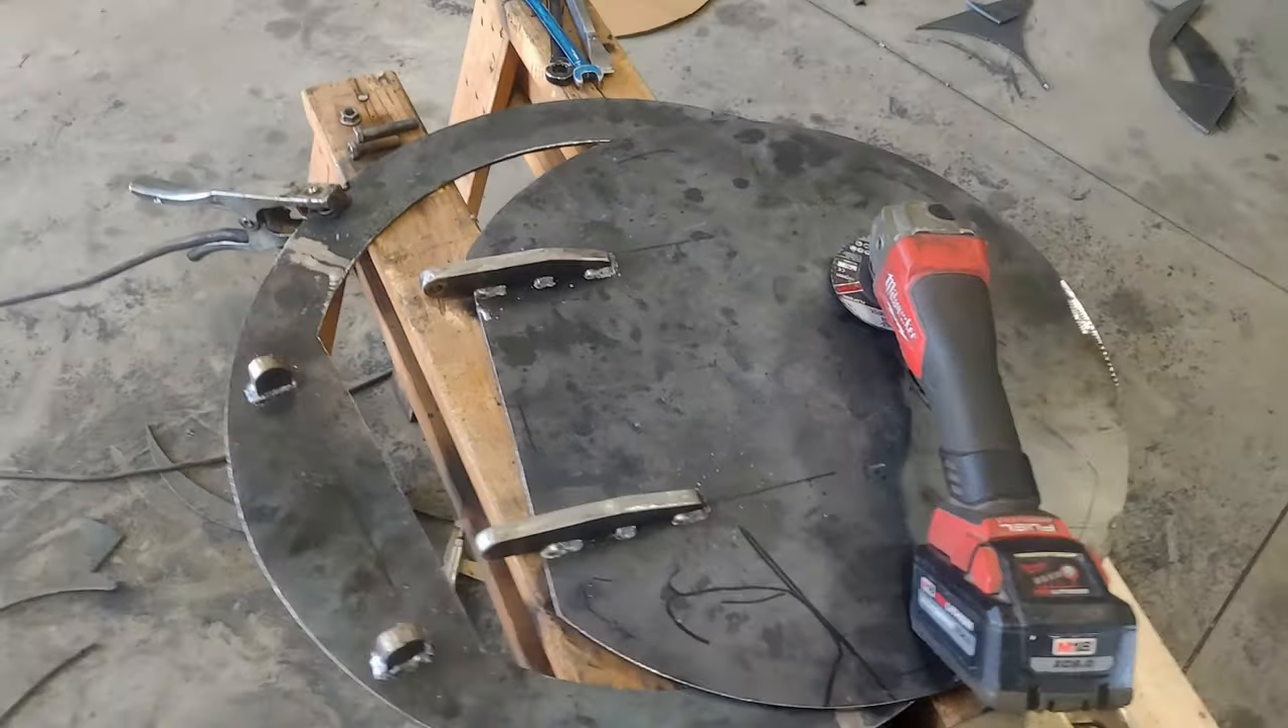Got my hinges welded on the door here.